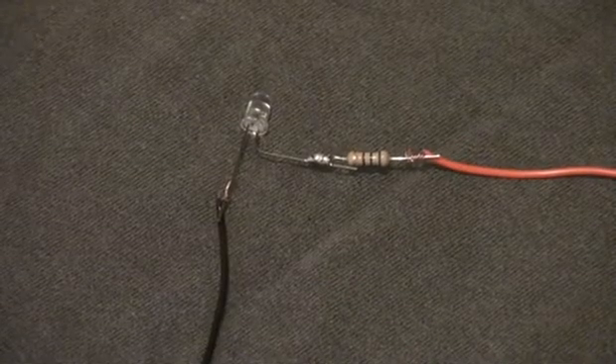We got the resistor soldered to the positive lead right there.